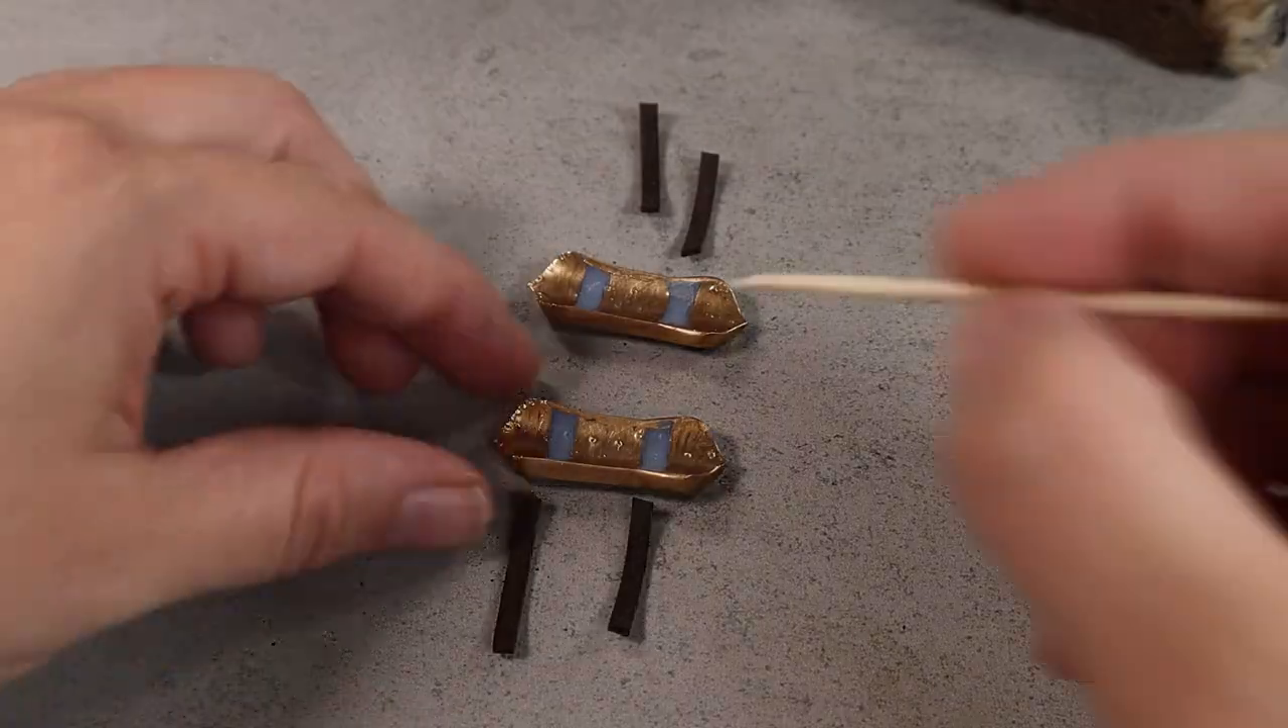I have left areas paint free where straps will be added.